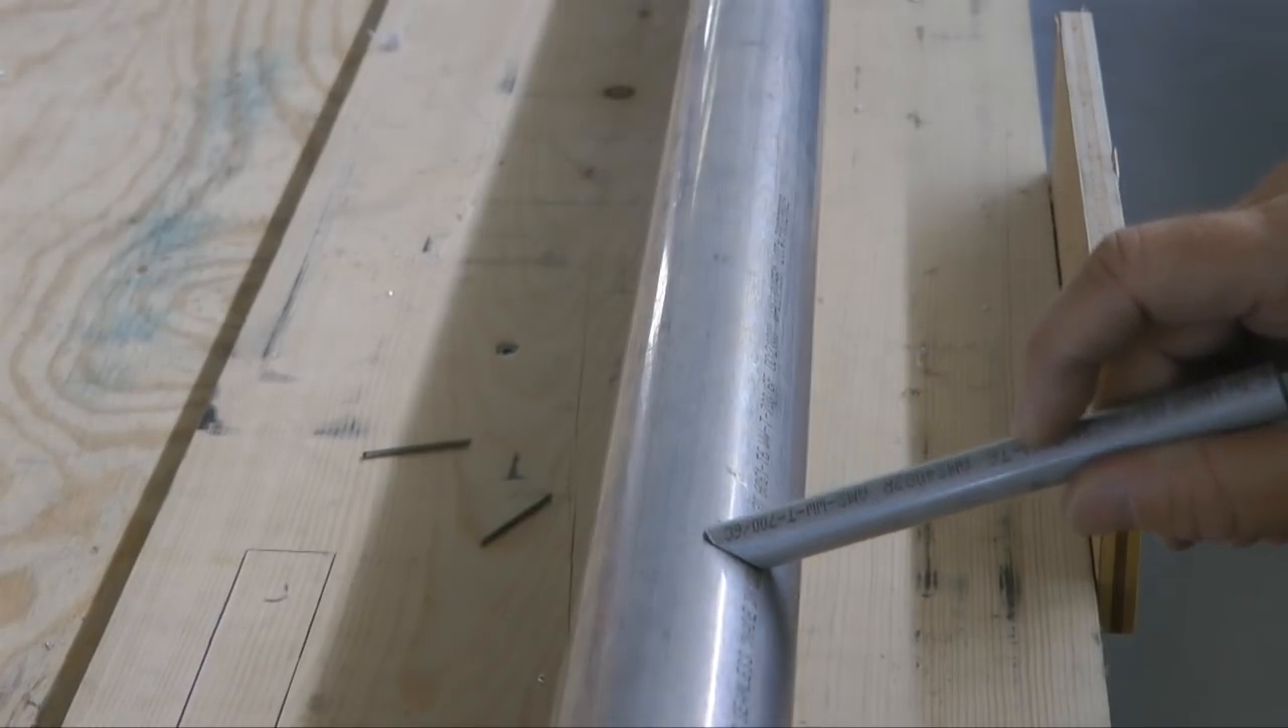So here's the two pieces just slightly cleaned up on the Scotch -Brite wheel. And note the very nice fit.